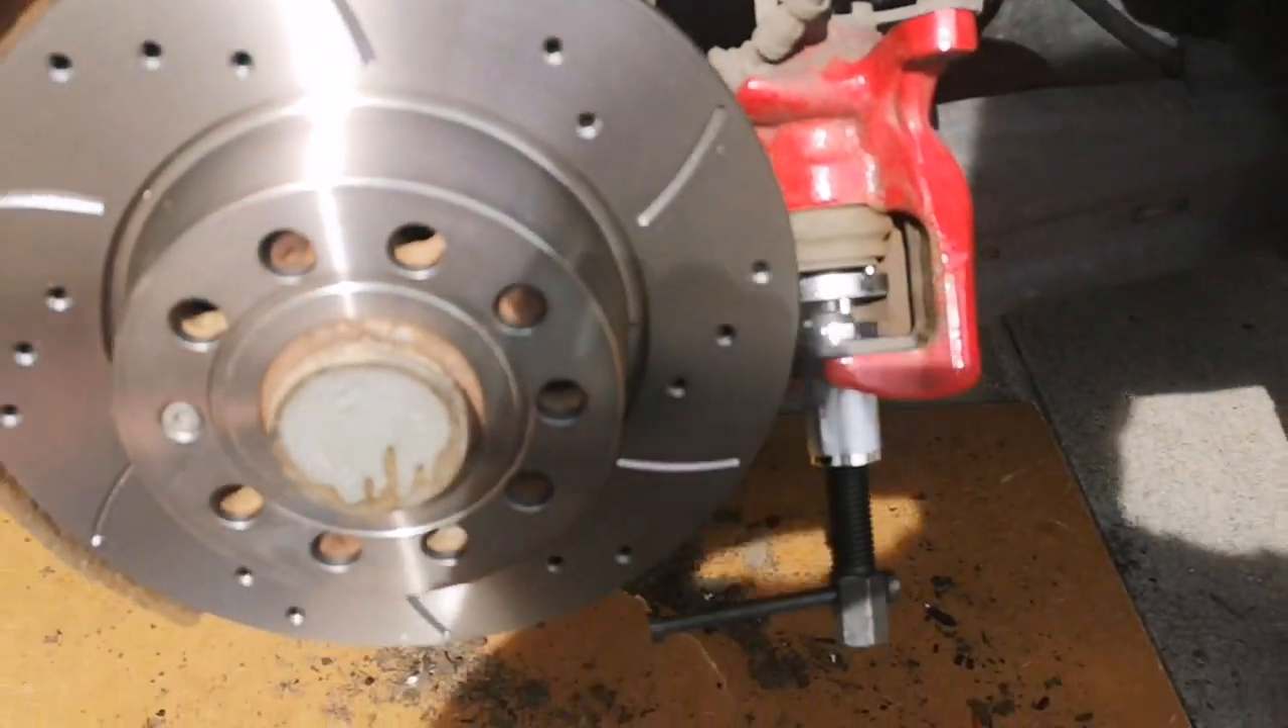I've also put the piston rewind tool in place. Just so you can see how that sort of attaches on.